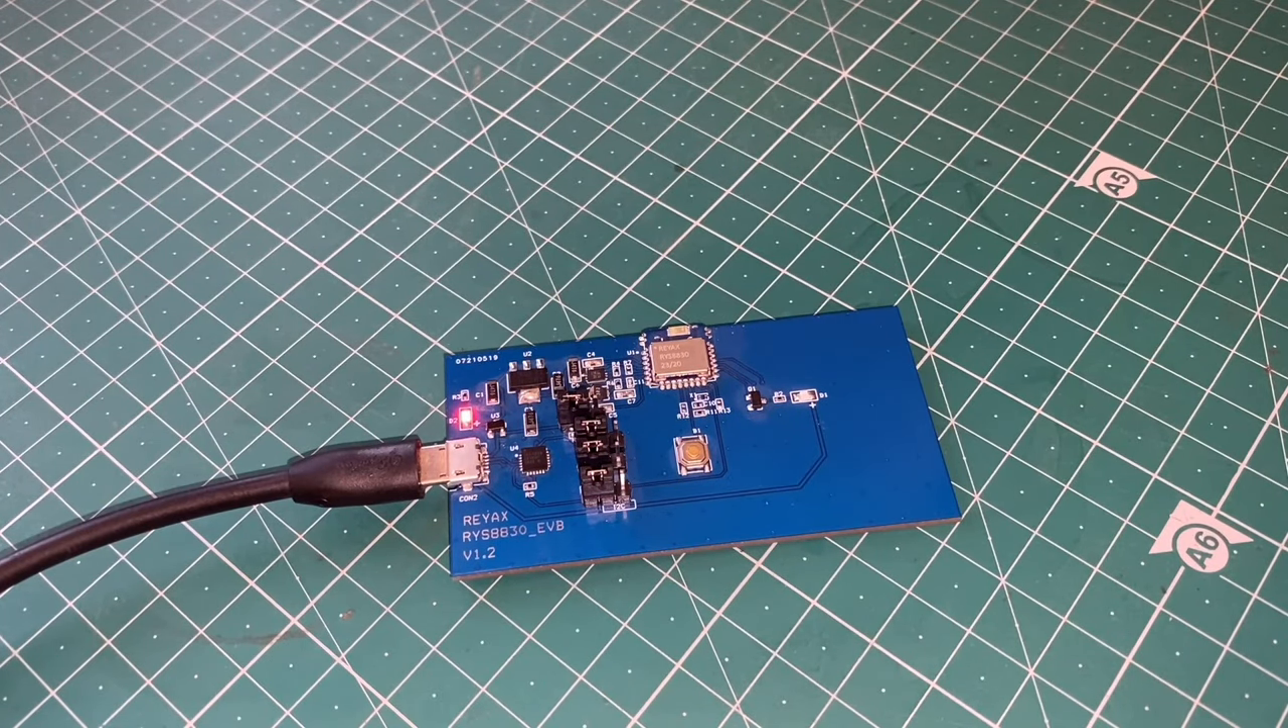यह लिजे दोस्तो USB के थुरू हमने Board को Connect कर दिया है।